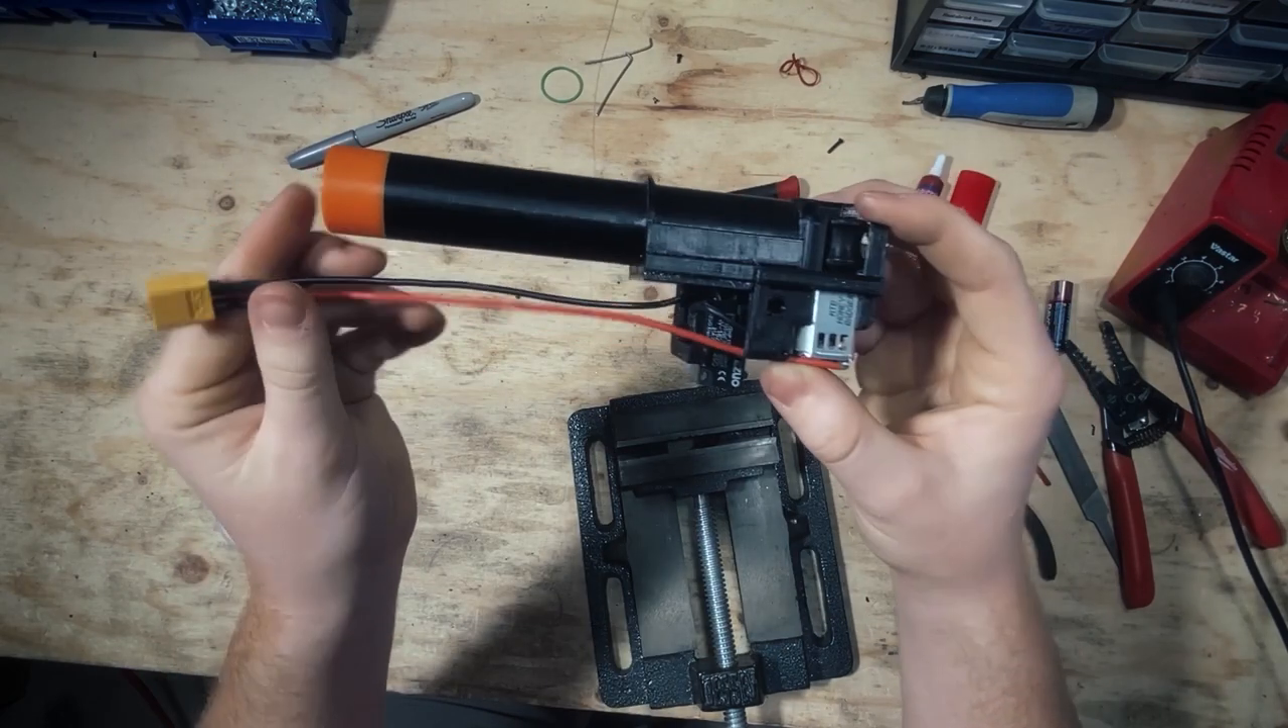And there we have it this is the assembly for the motor barrel and switch.